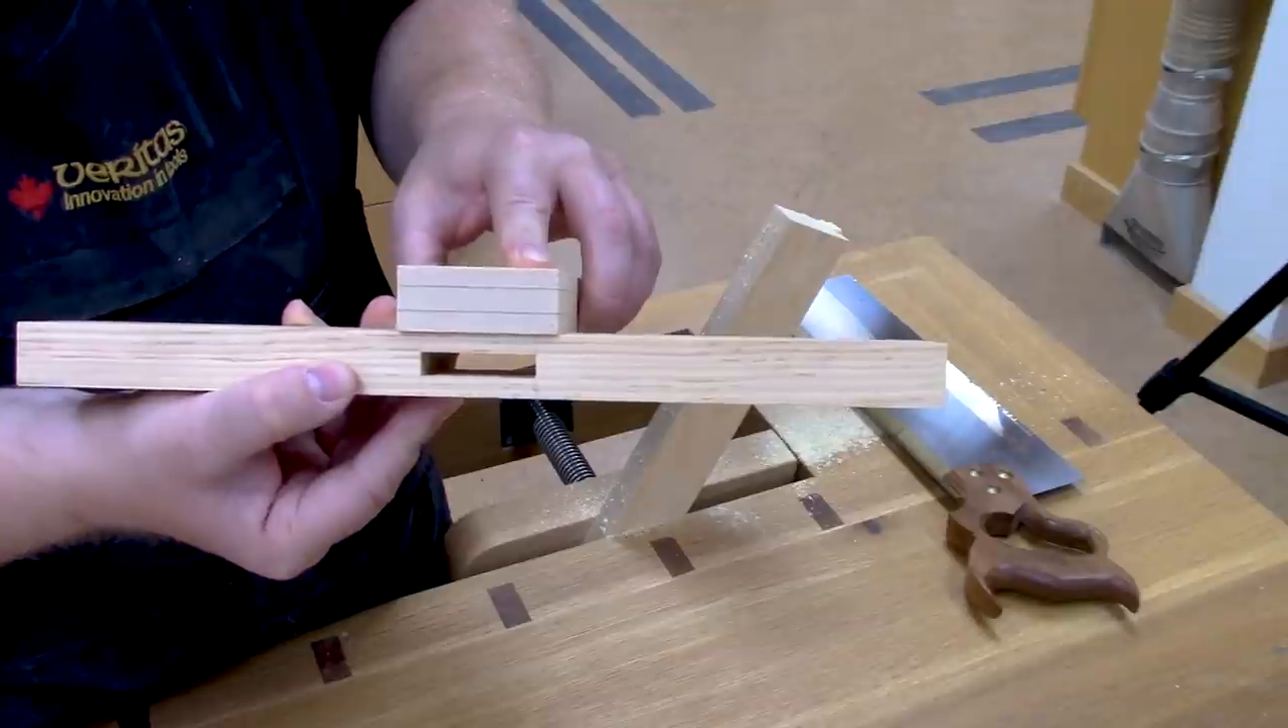This board is wider than the mortise.